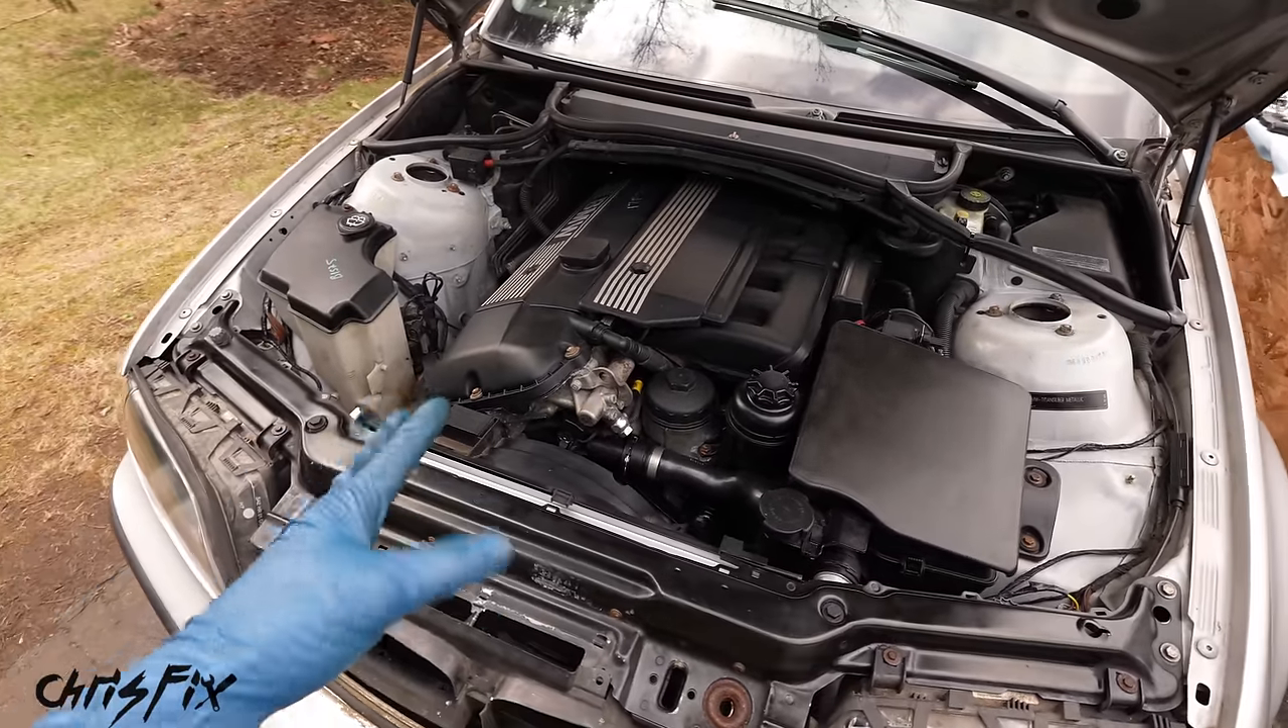So, we have our junkyard engine installed ready to go for the race.